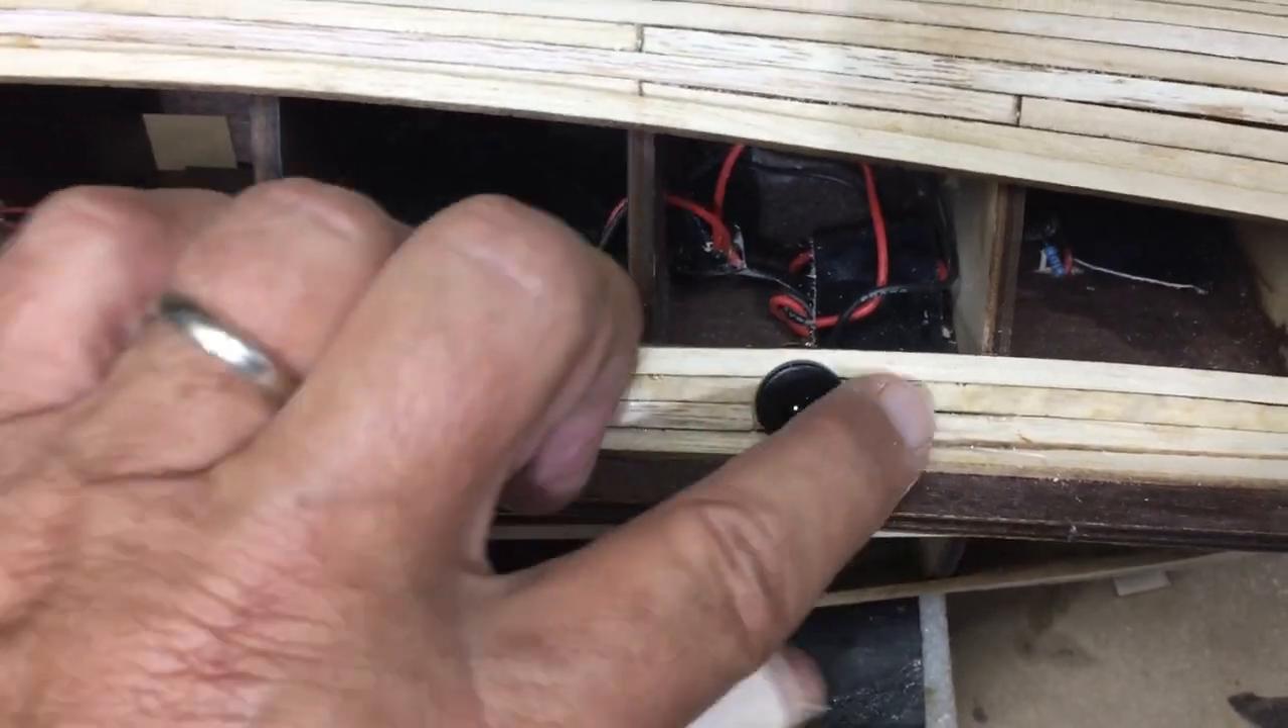I've gone ahead and put the electrical connector jack in.